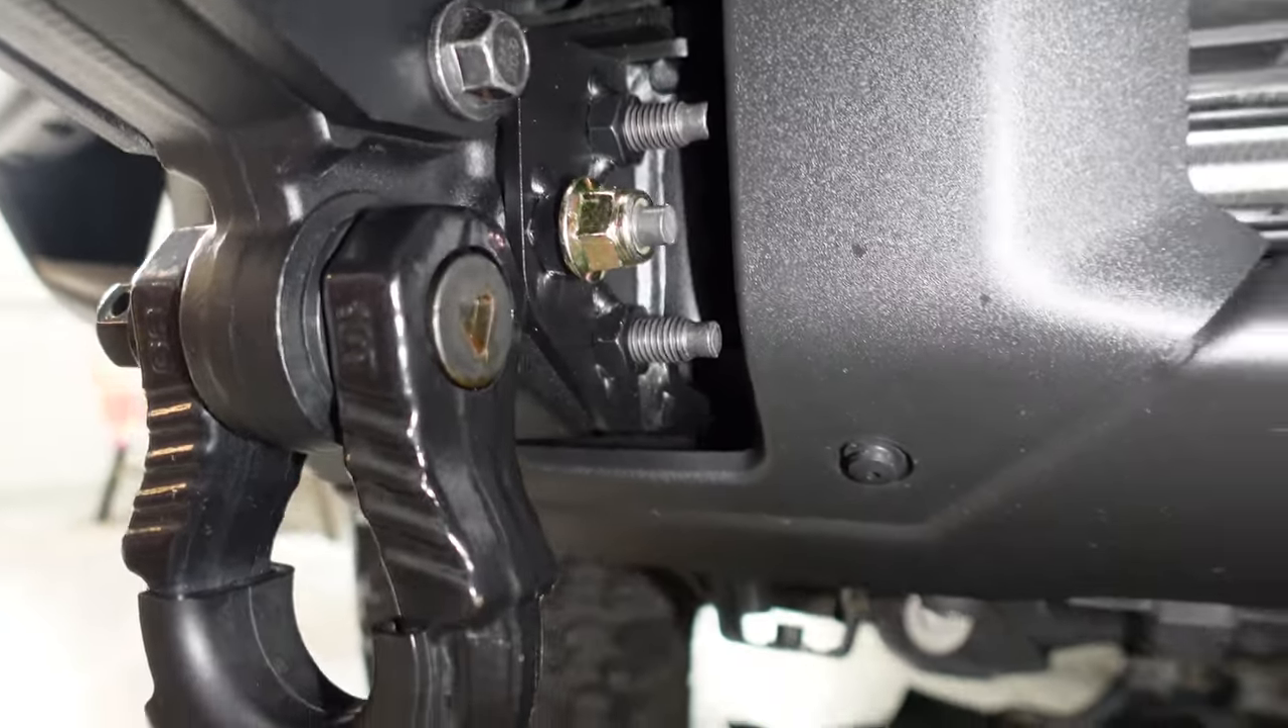But I happen to have a couple of the right size metric nuts, and that's the yellow zinc nut. We just spun a nut on there and tightened it up to act as a lock nut.